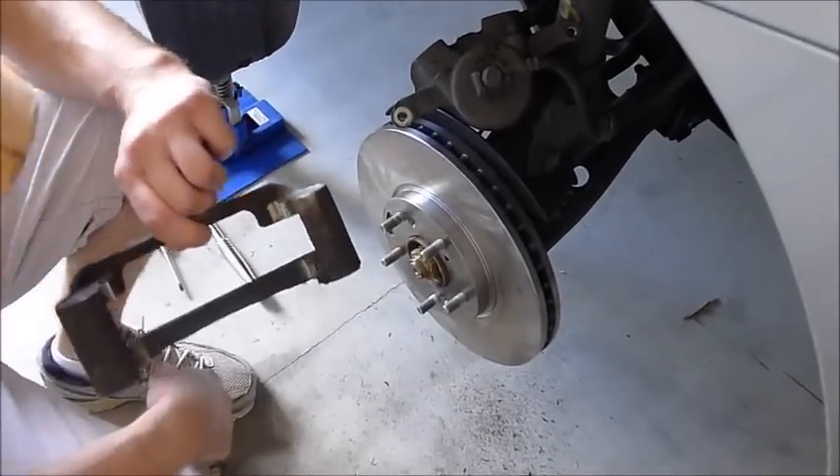And you can also see we've removed the caliper bracket. We've cleaned it up a little bit.